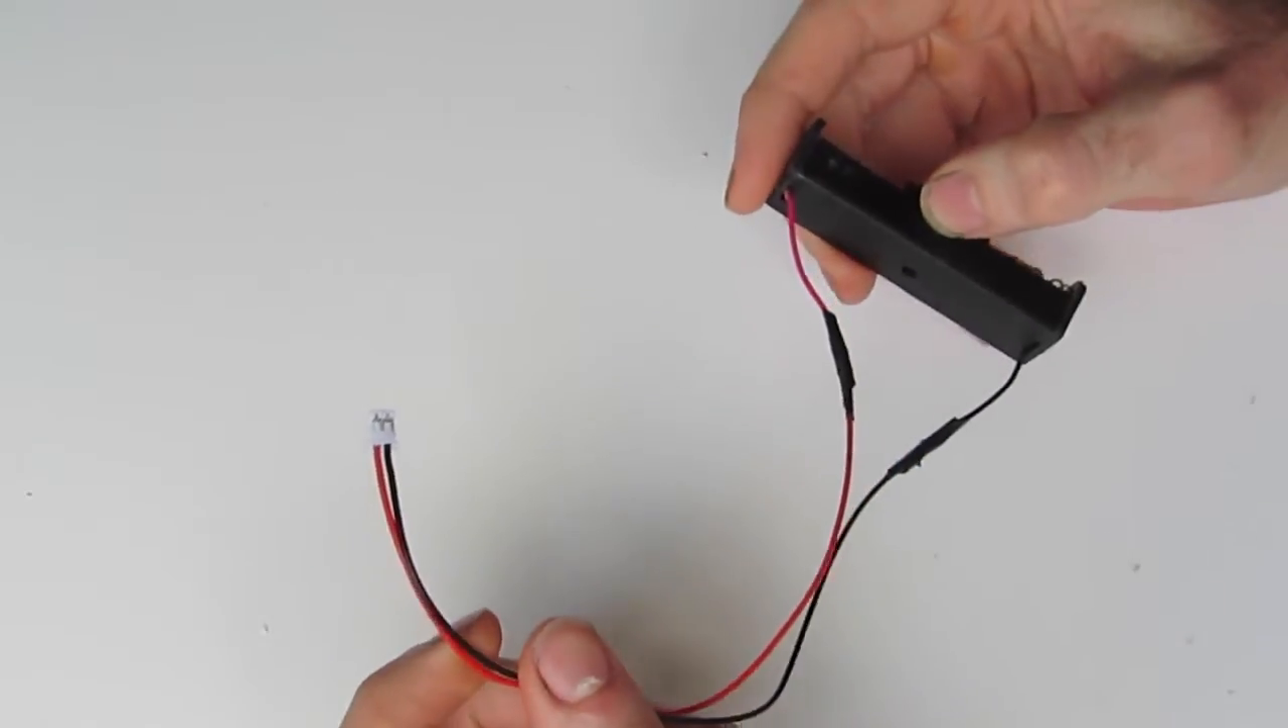Likewise, I've already attached the cable, one of the connecting cables to the battery holder.